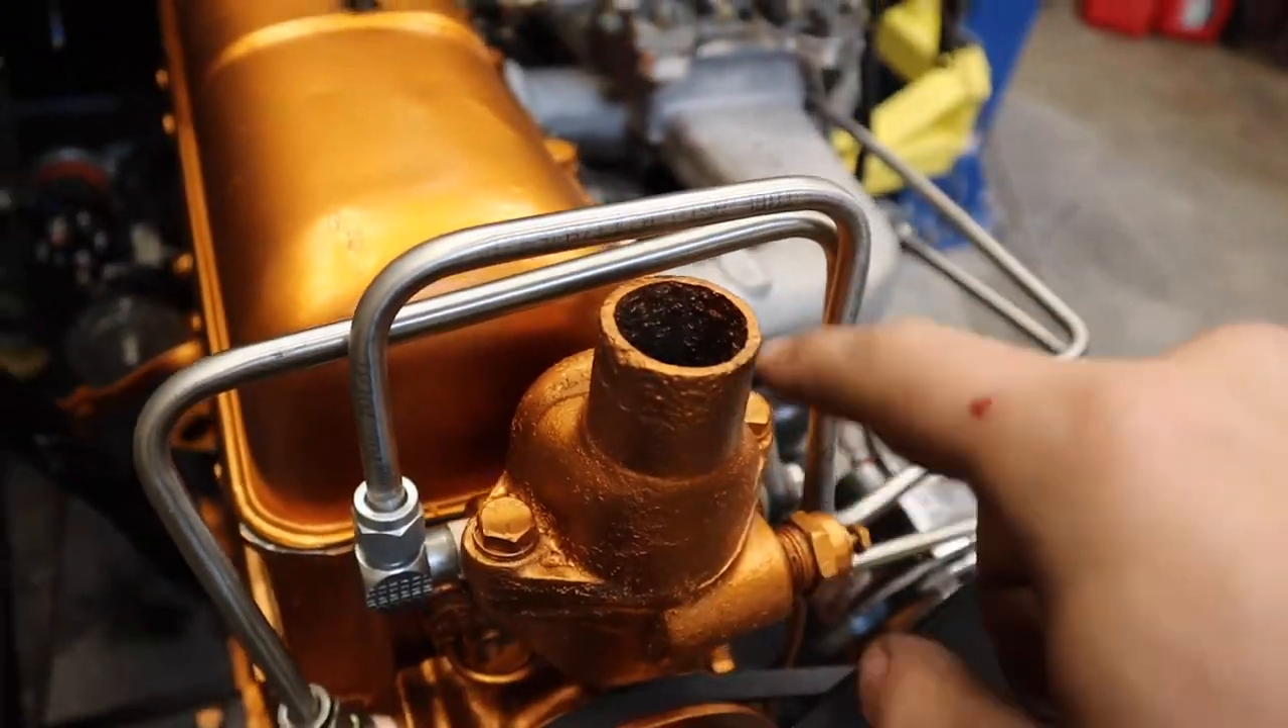I do wish that these bends weren't so high and that they were a little bit lower and kind of sat more so on top of this part of the thermostat housing but this first time i used this bender and they came out a little high.